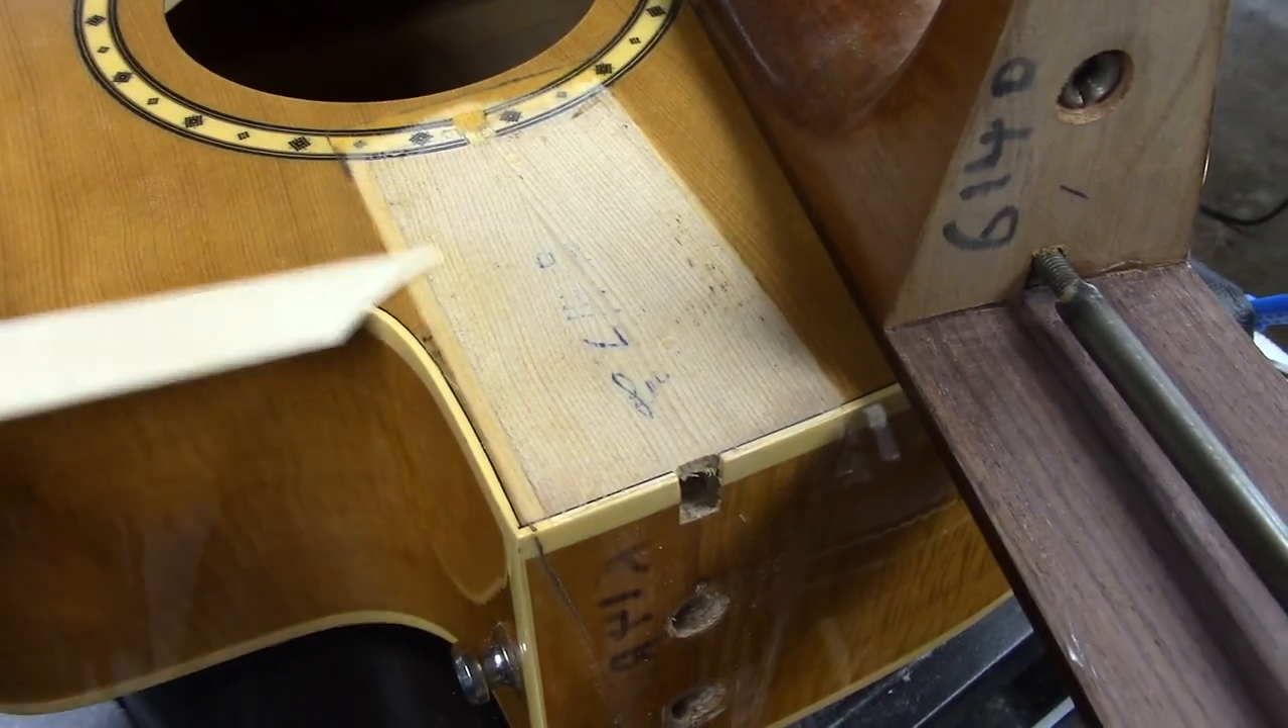First of all, if you do your job right, that's what the soundboard should look like after you remove that fingerboard extension.